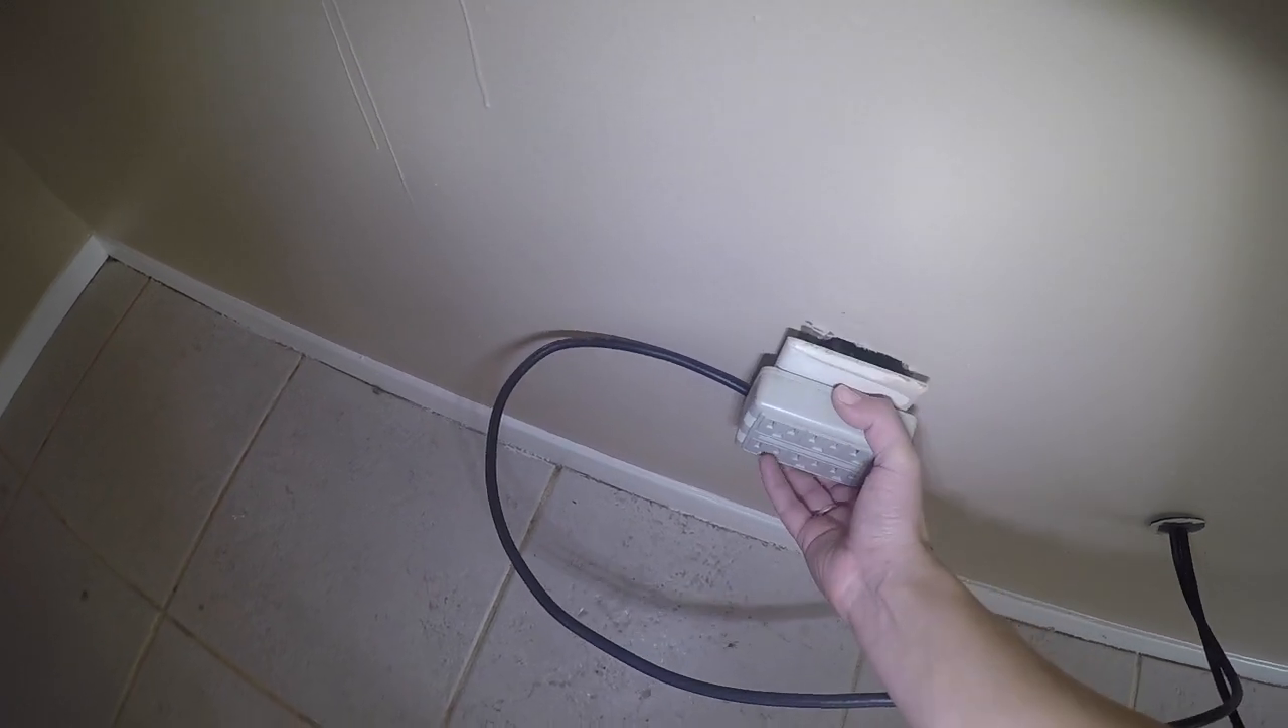This receptacle here is just completely loose. And off the wall.